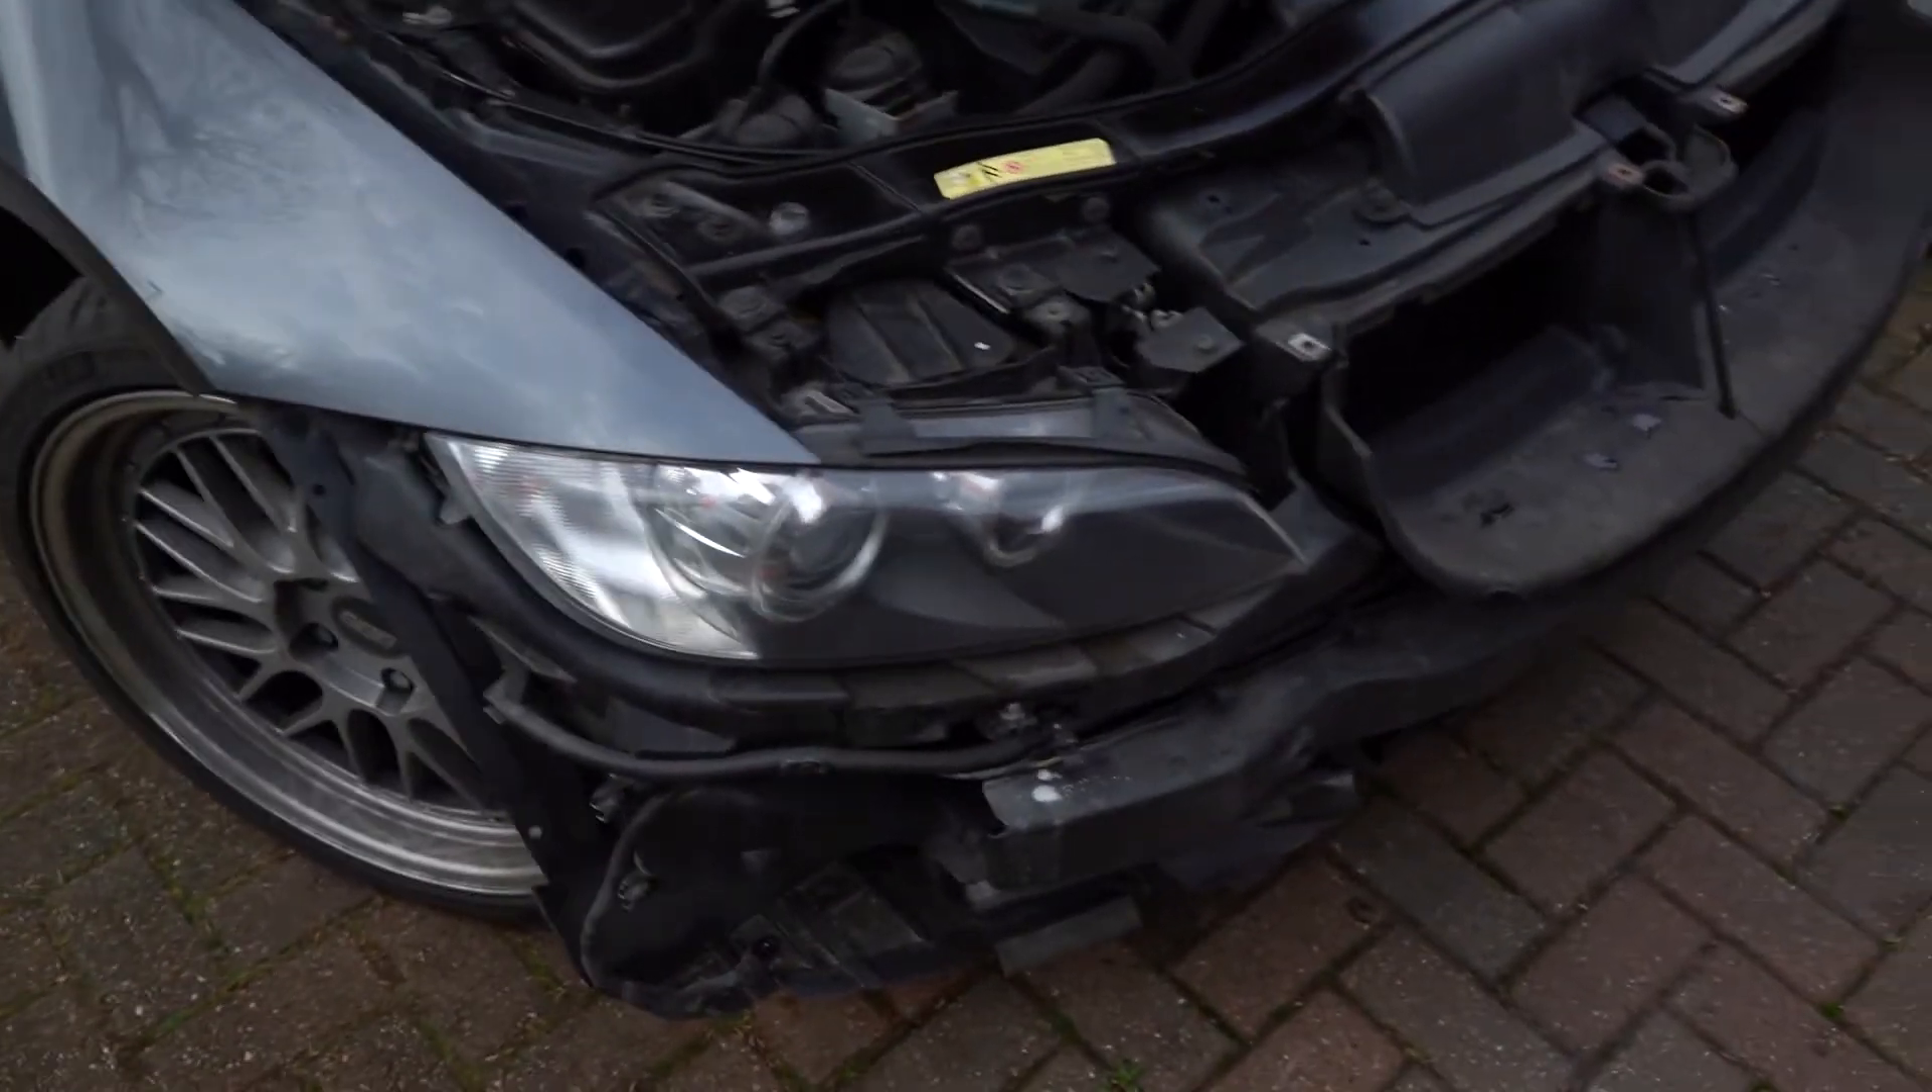Okay so front bumper's off it was quite easy actually.